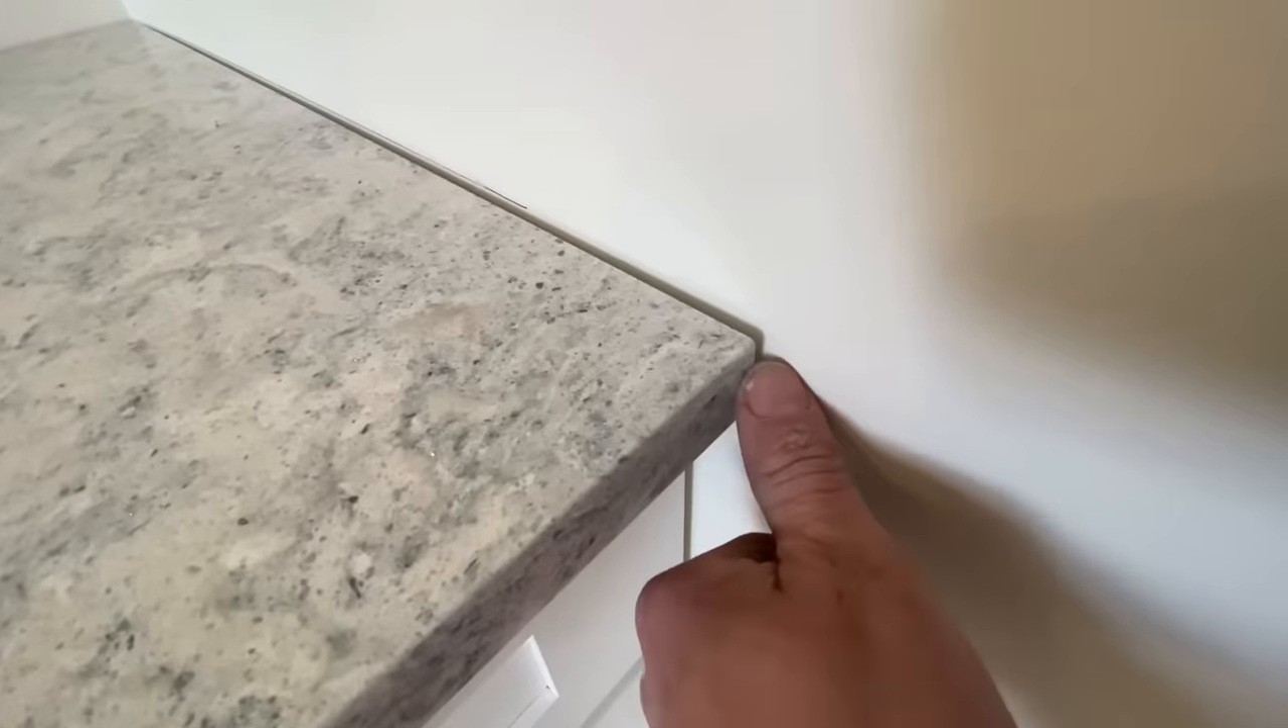We've got a little fit up issue right here. You can see this gap against the wall.